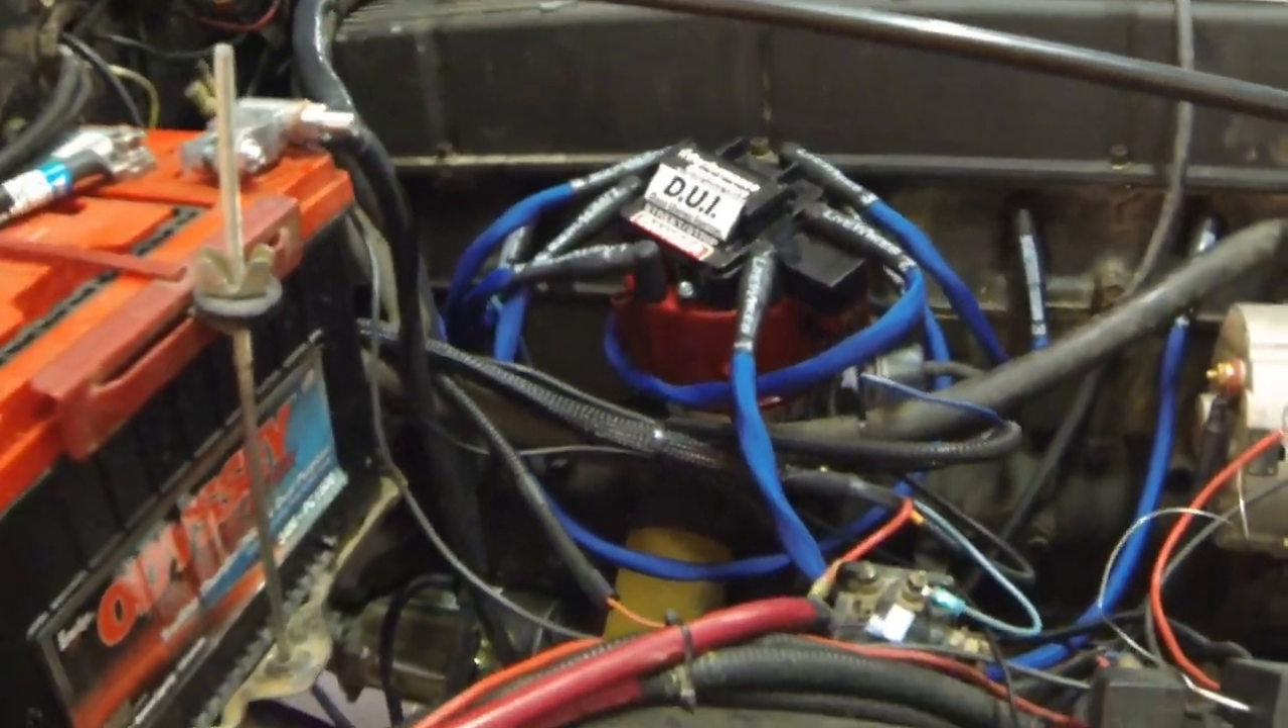Okay we've got the distributor and the wires in.